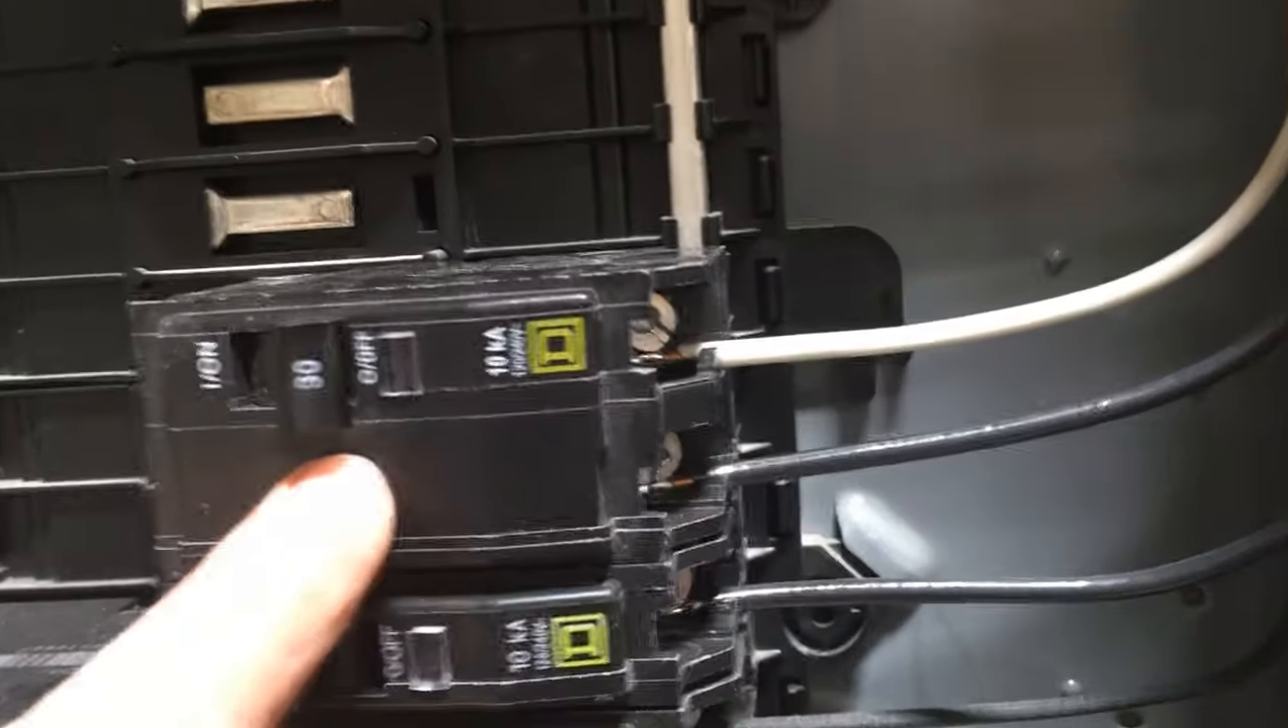So you can see now I've got my both black and white wire coming down to this 30 amp breaker and it doesn't matter which one you hook to which.